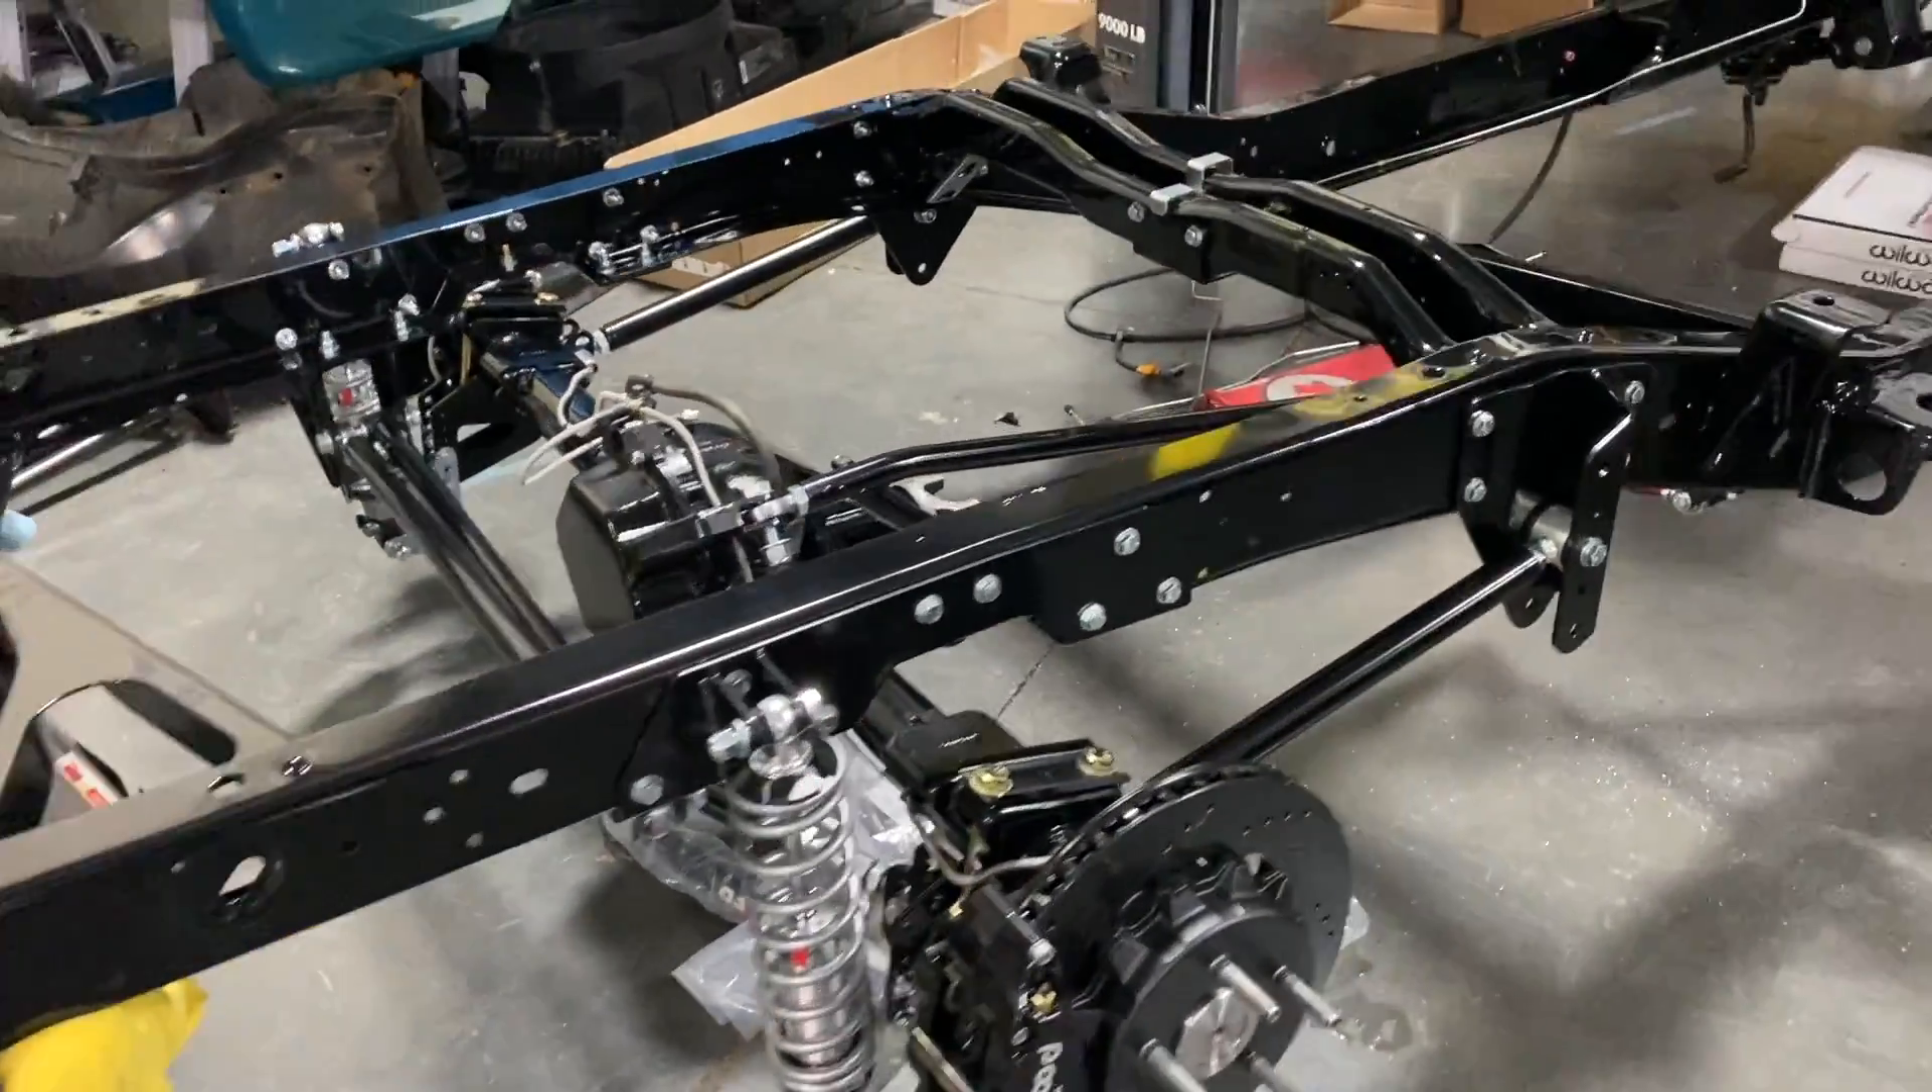We got most of the rear end mocked up right now.